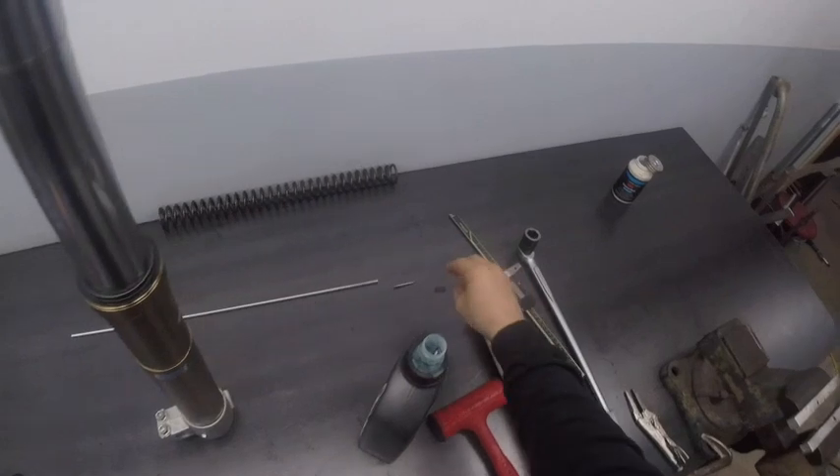So at this point we're just ready to put the spring back on.